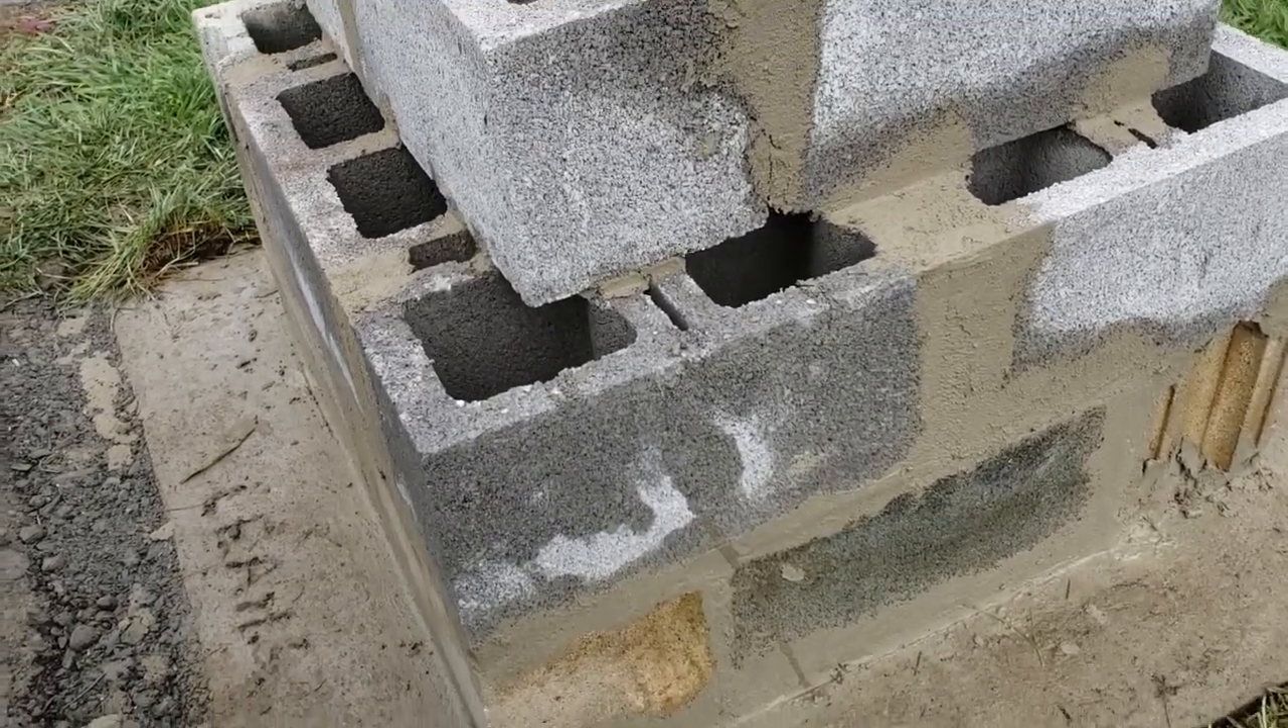I was able to put three blocks, layers of blocks. And how I did that was I cemented them together, as you can see.